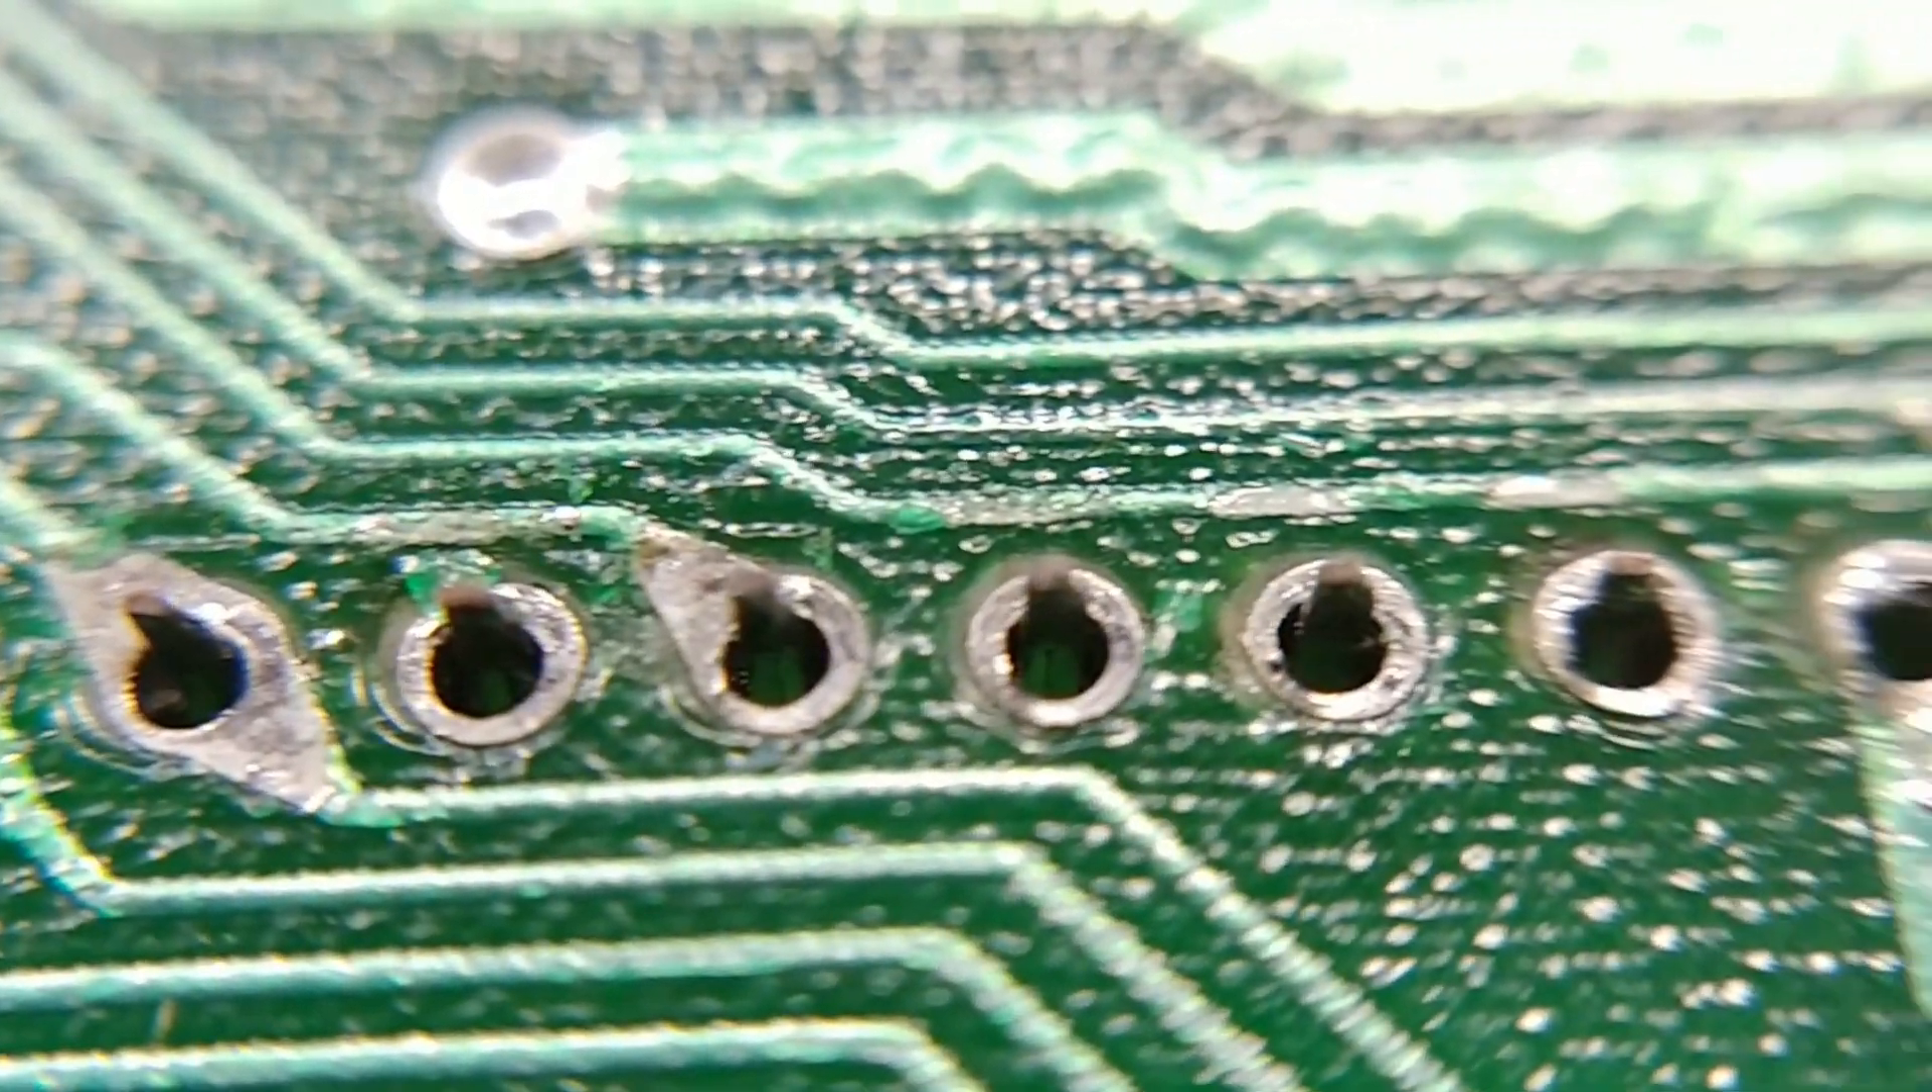A little macro action shows that we've done a pretty good job of desoldering all those pins.